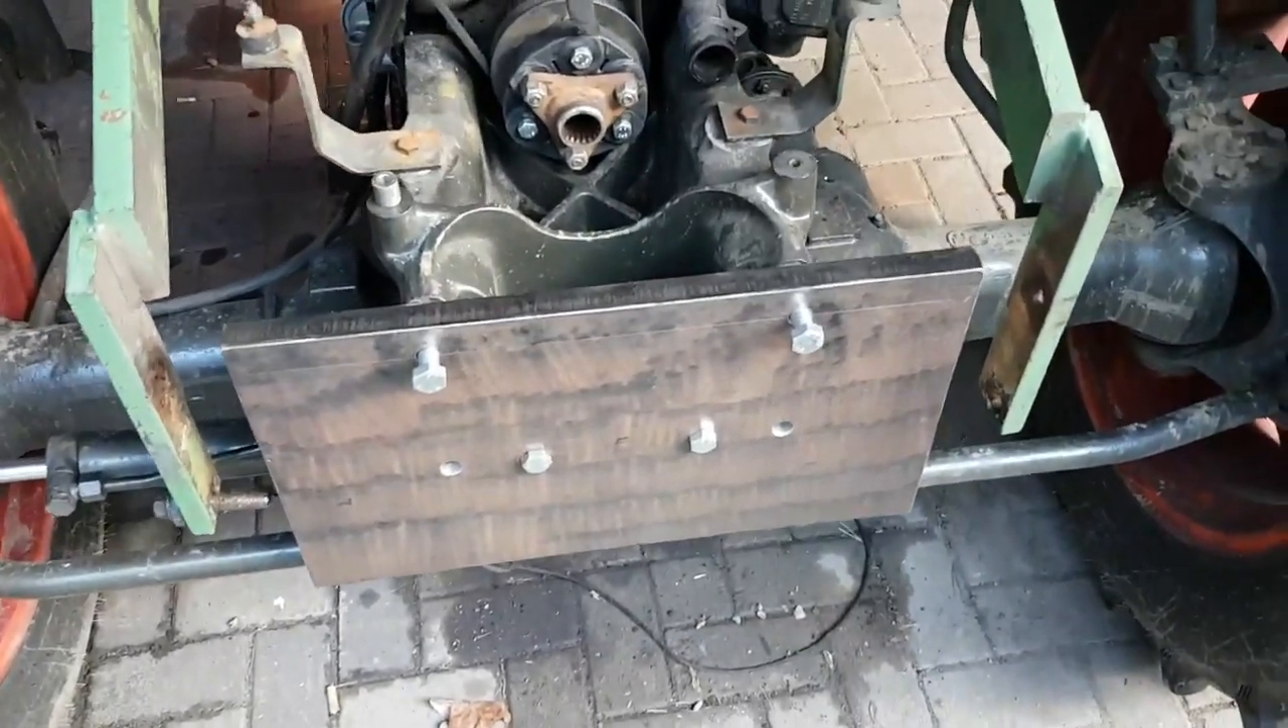Ja, ich habe die Grundplatte jetzt einmal hier festgeschraubt.